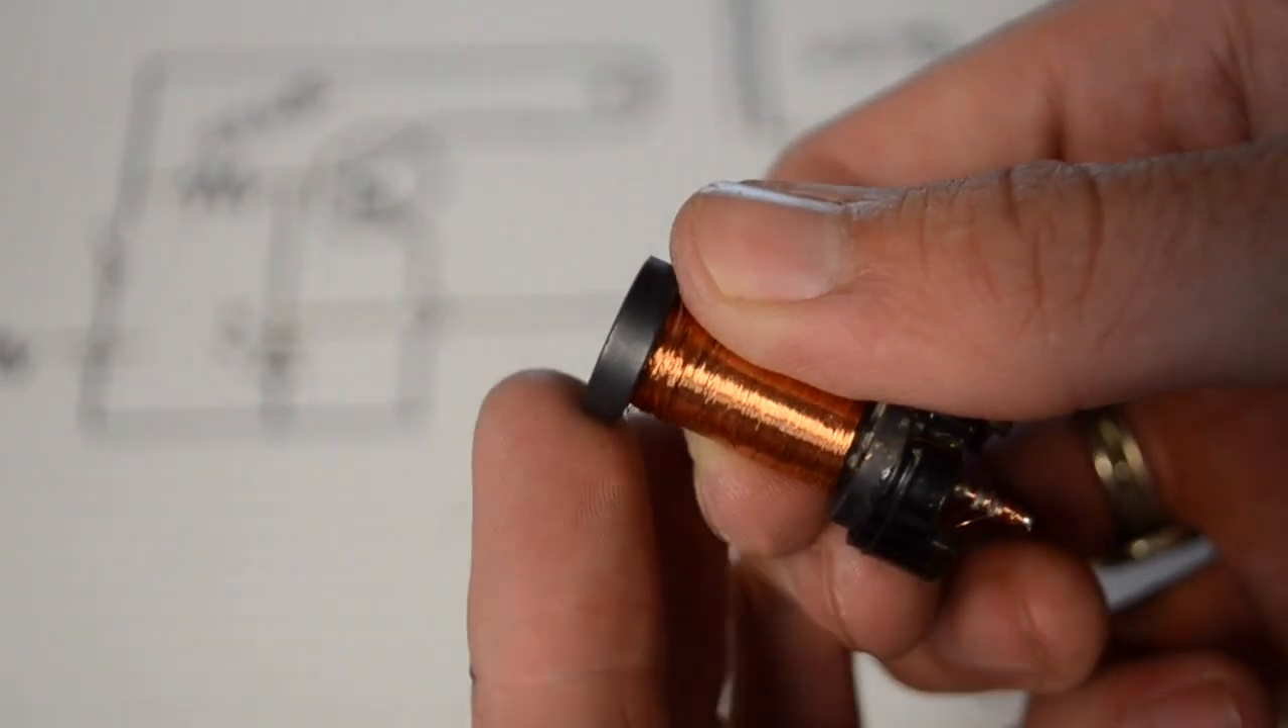As you can see, I have successfully removed that coil.